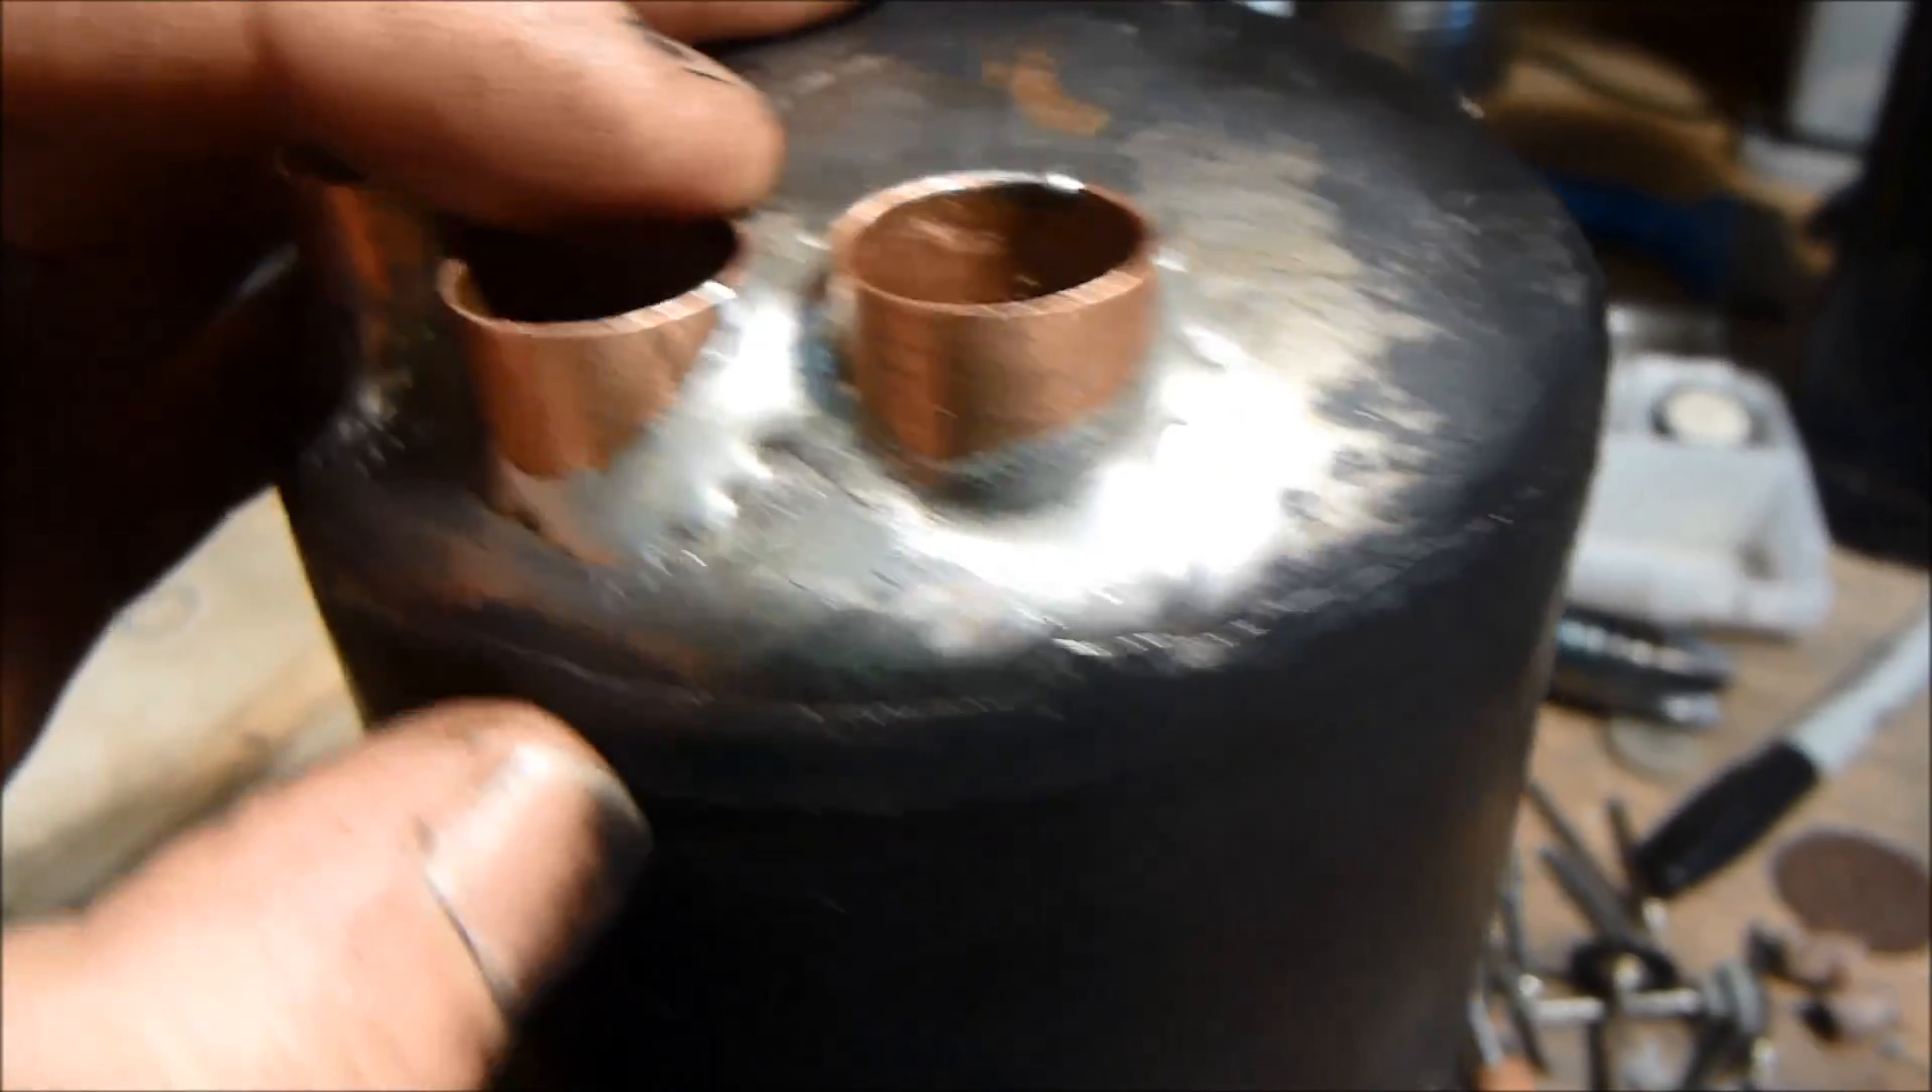I've got the boiler tubes all soldered on, or soldered in, rather.